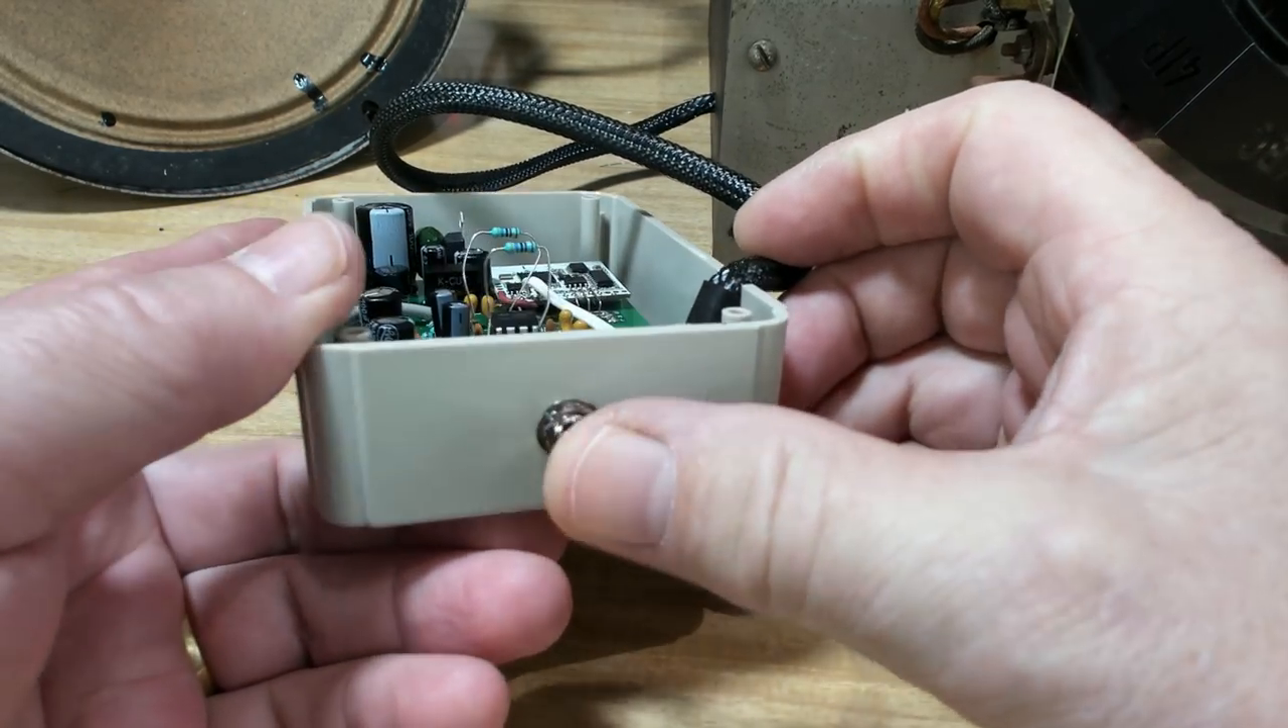Here's the Bluetooth module. I've fitted it in a case.